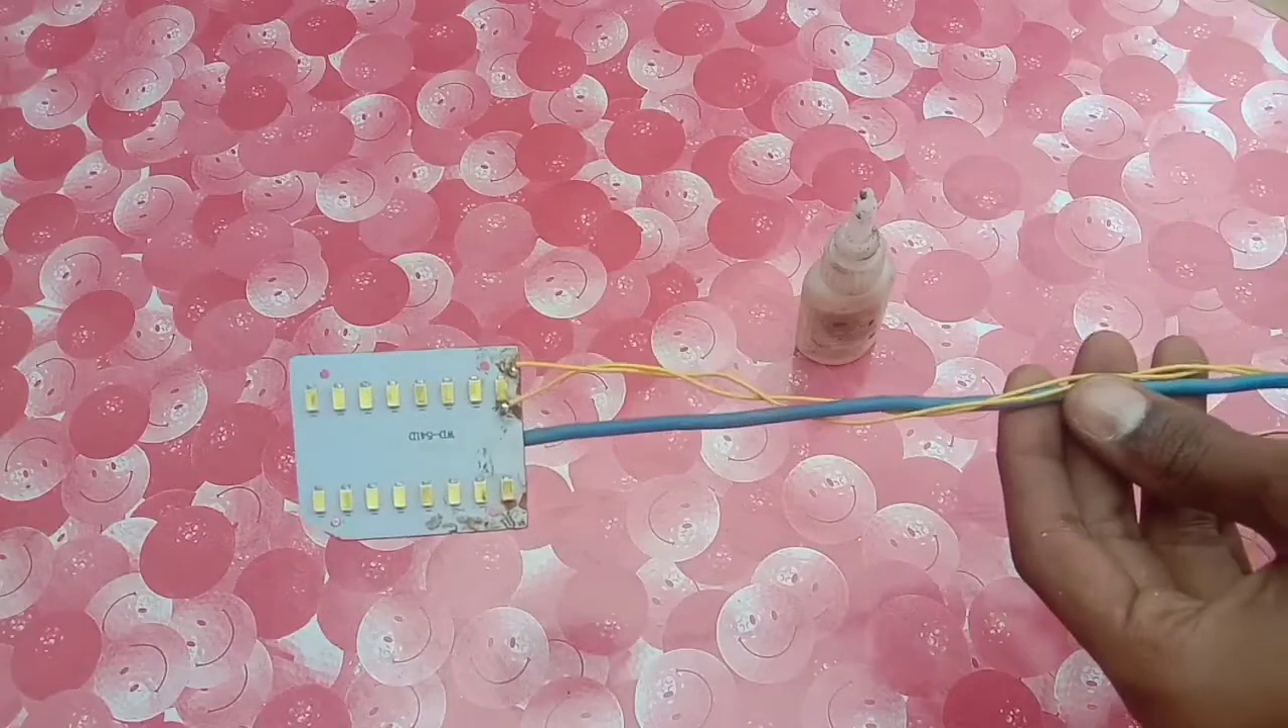आप देख सकते हैं कि मैंने इस wire पर इस LED light को चिपका दिया है।